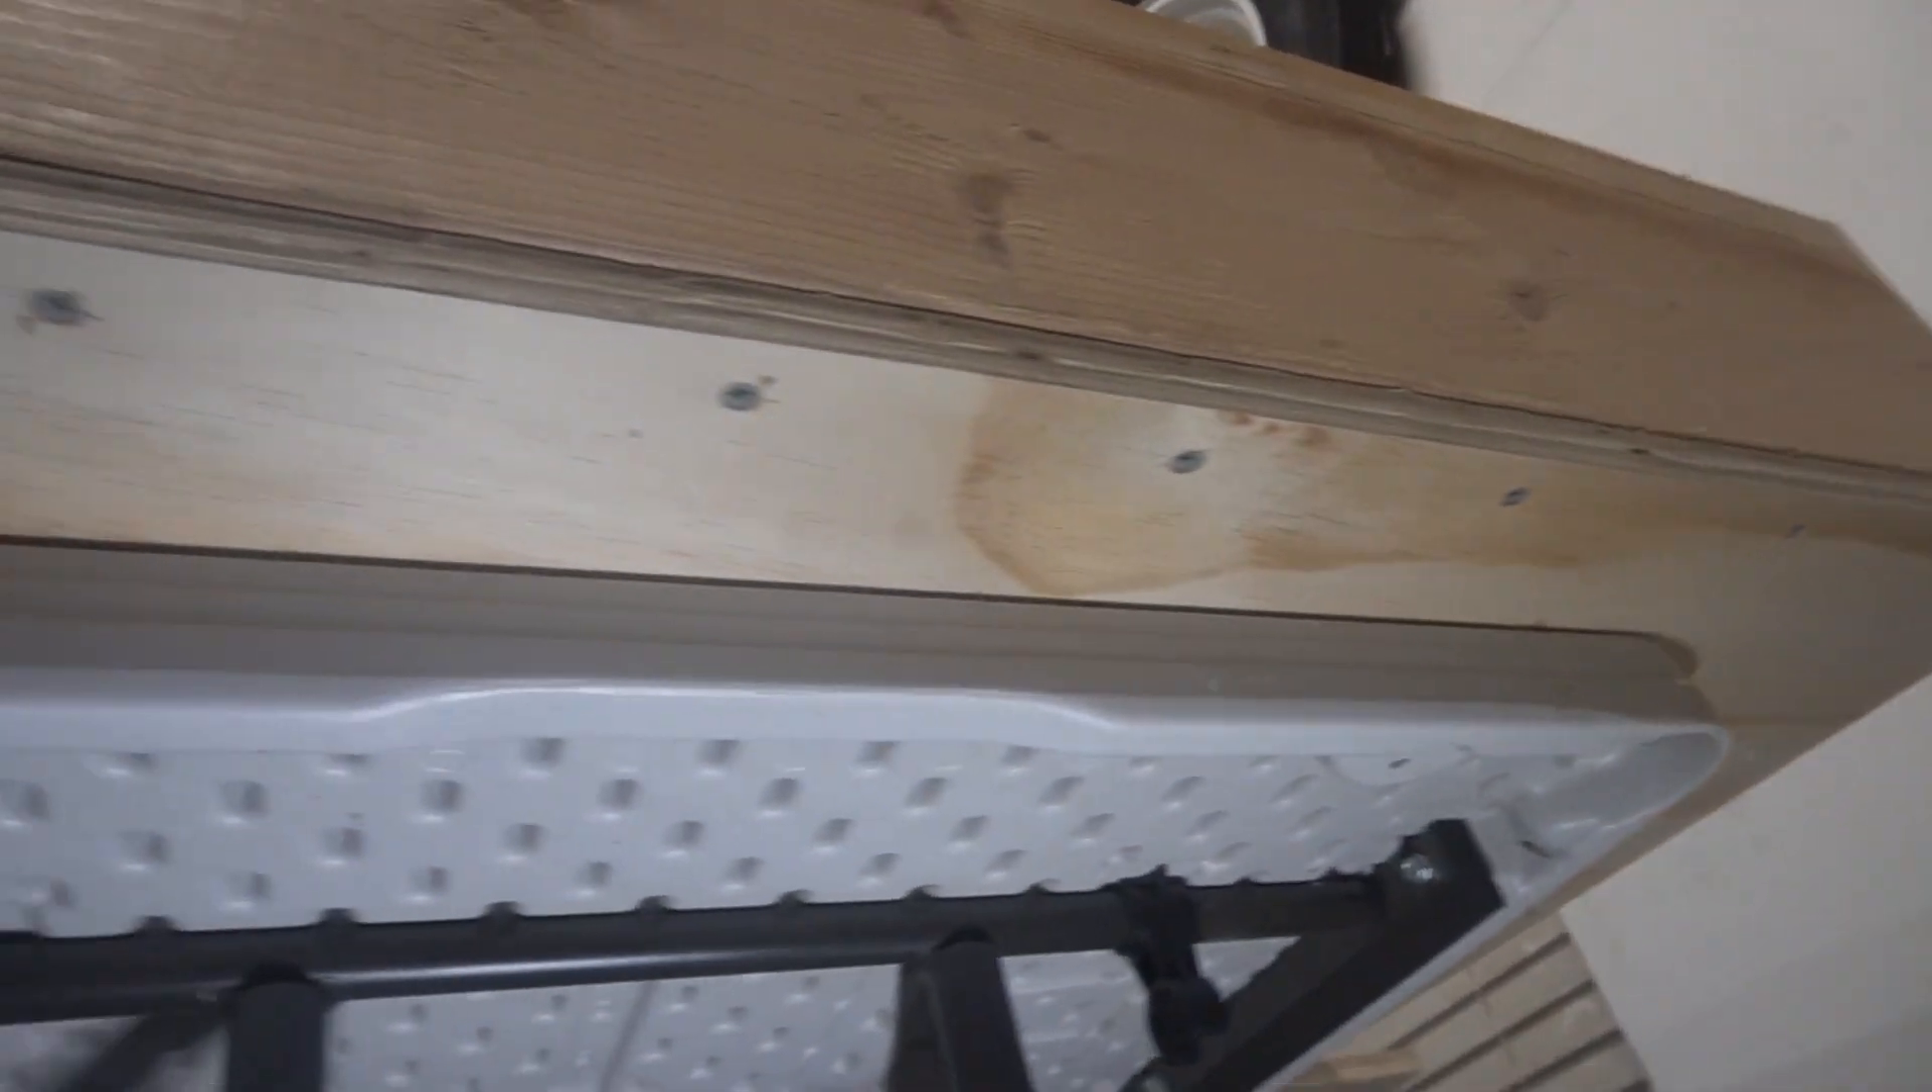You can see I've got screws all along the bottom.